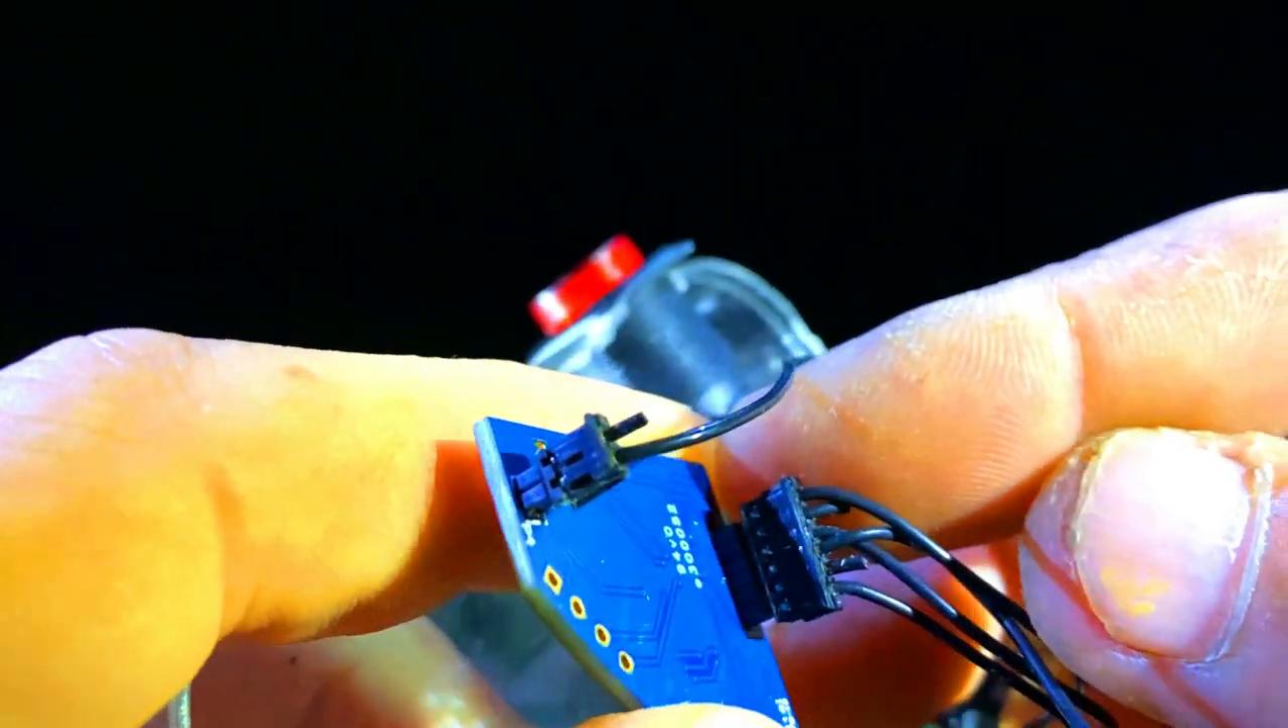So as you can see those plugs fit in nicely and you can see i've just got the one cable coming off a there and i've actually cut the other cable so i've just got one.